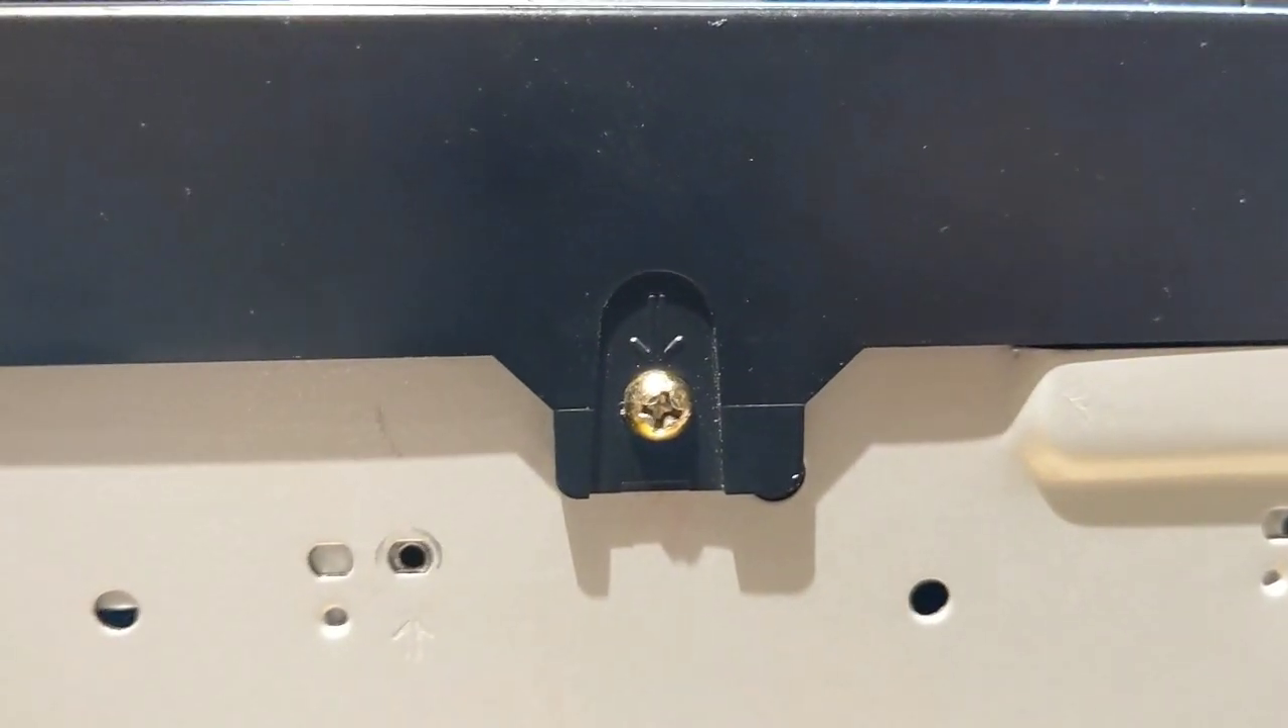So, with a bit of finessing, I was able to put the front in the chassis, and I screwed up this one screw so it stays in place.